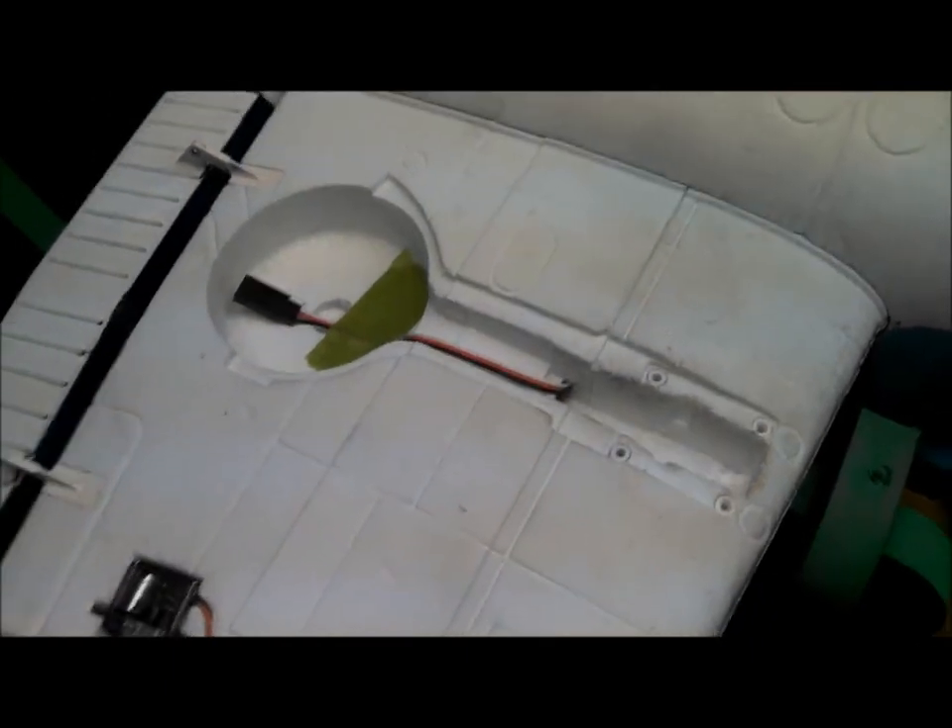I've removed the stock unit and you can see the servo extension that I pulled back with the the retract extension.